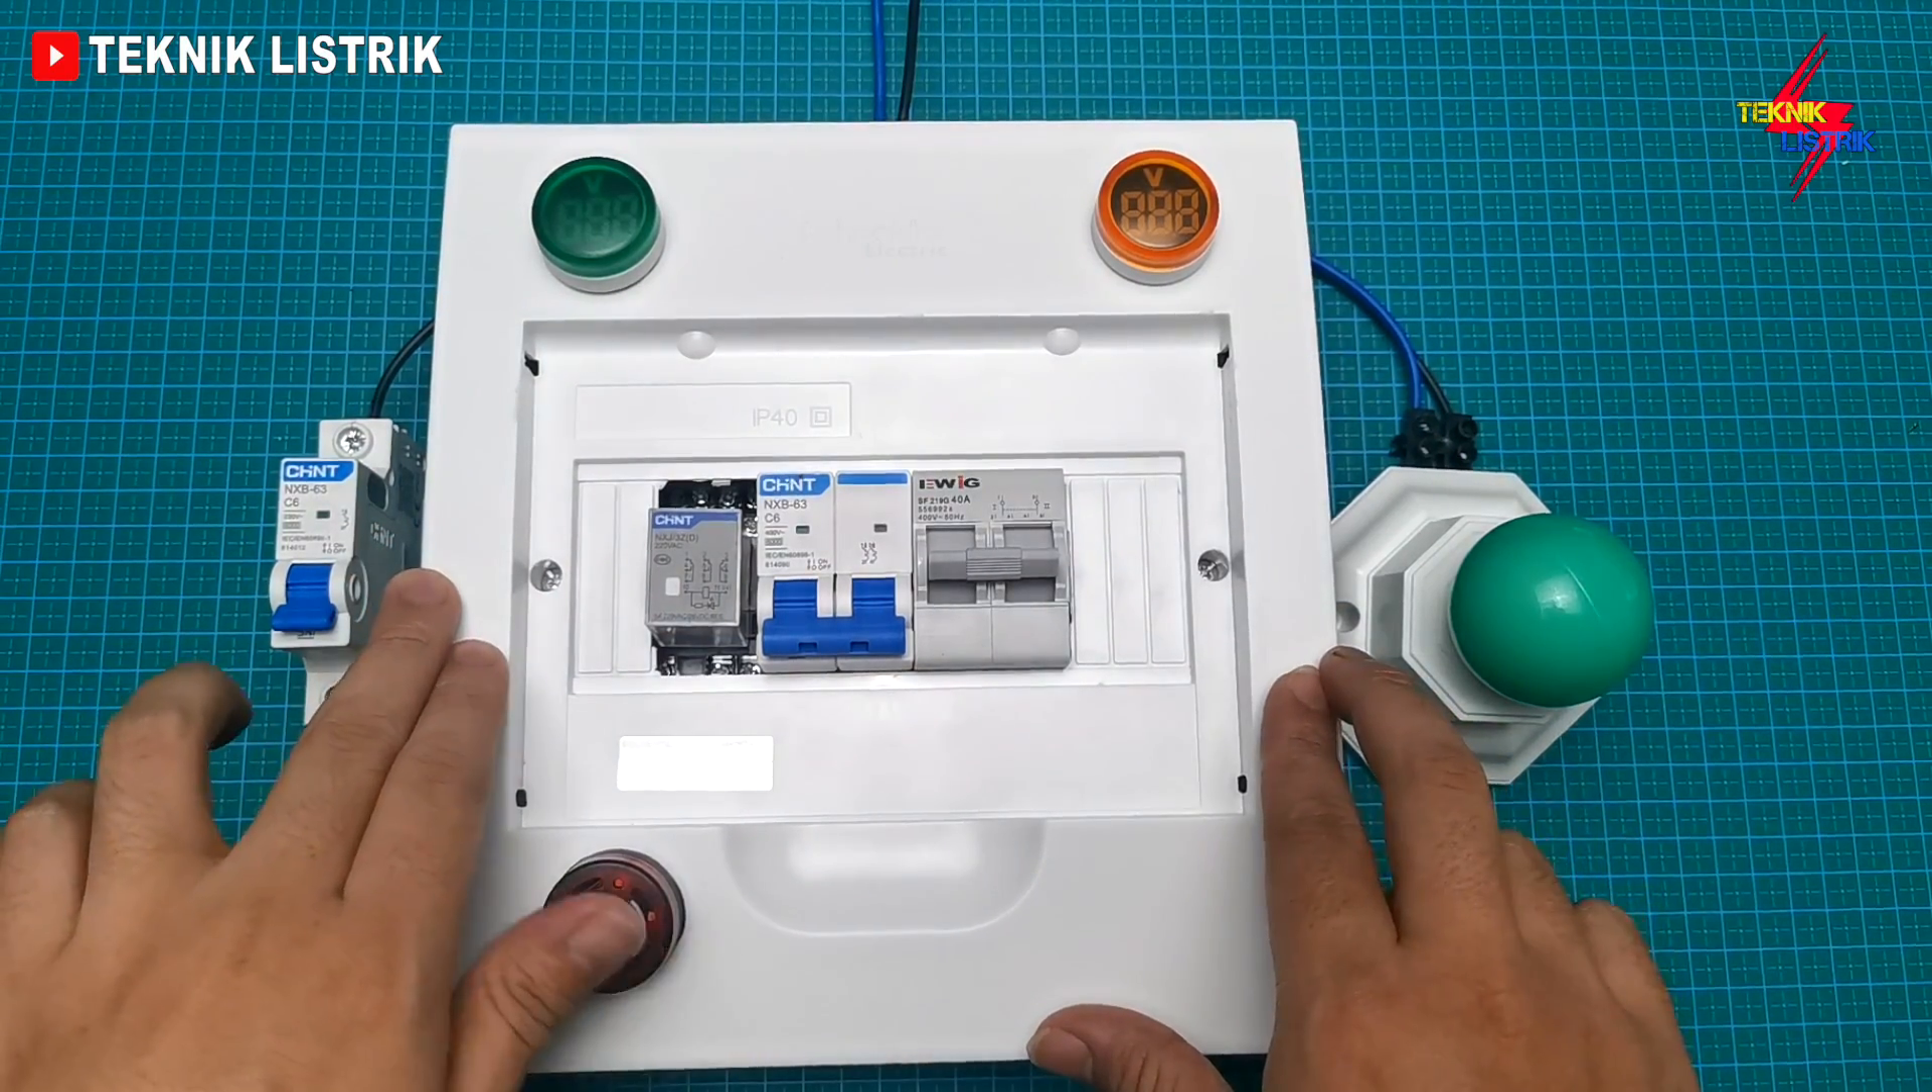Oke, teman-teman, untuk cover-nya sudah saya pasangkan, ya.